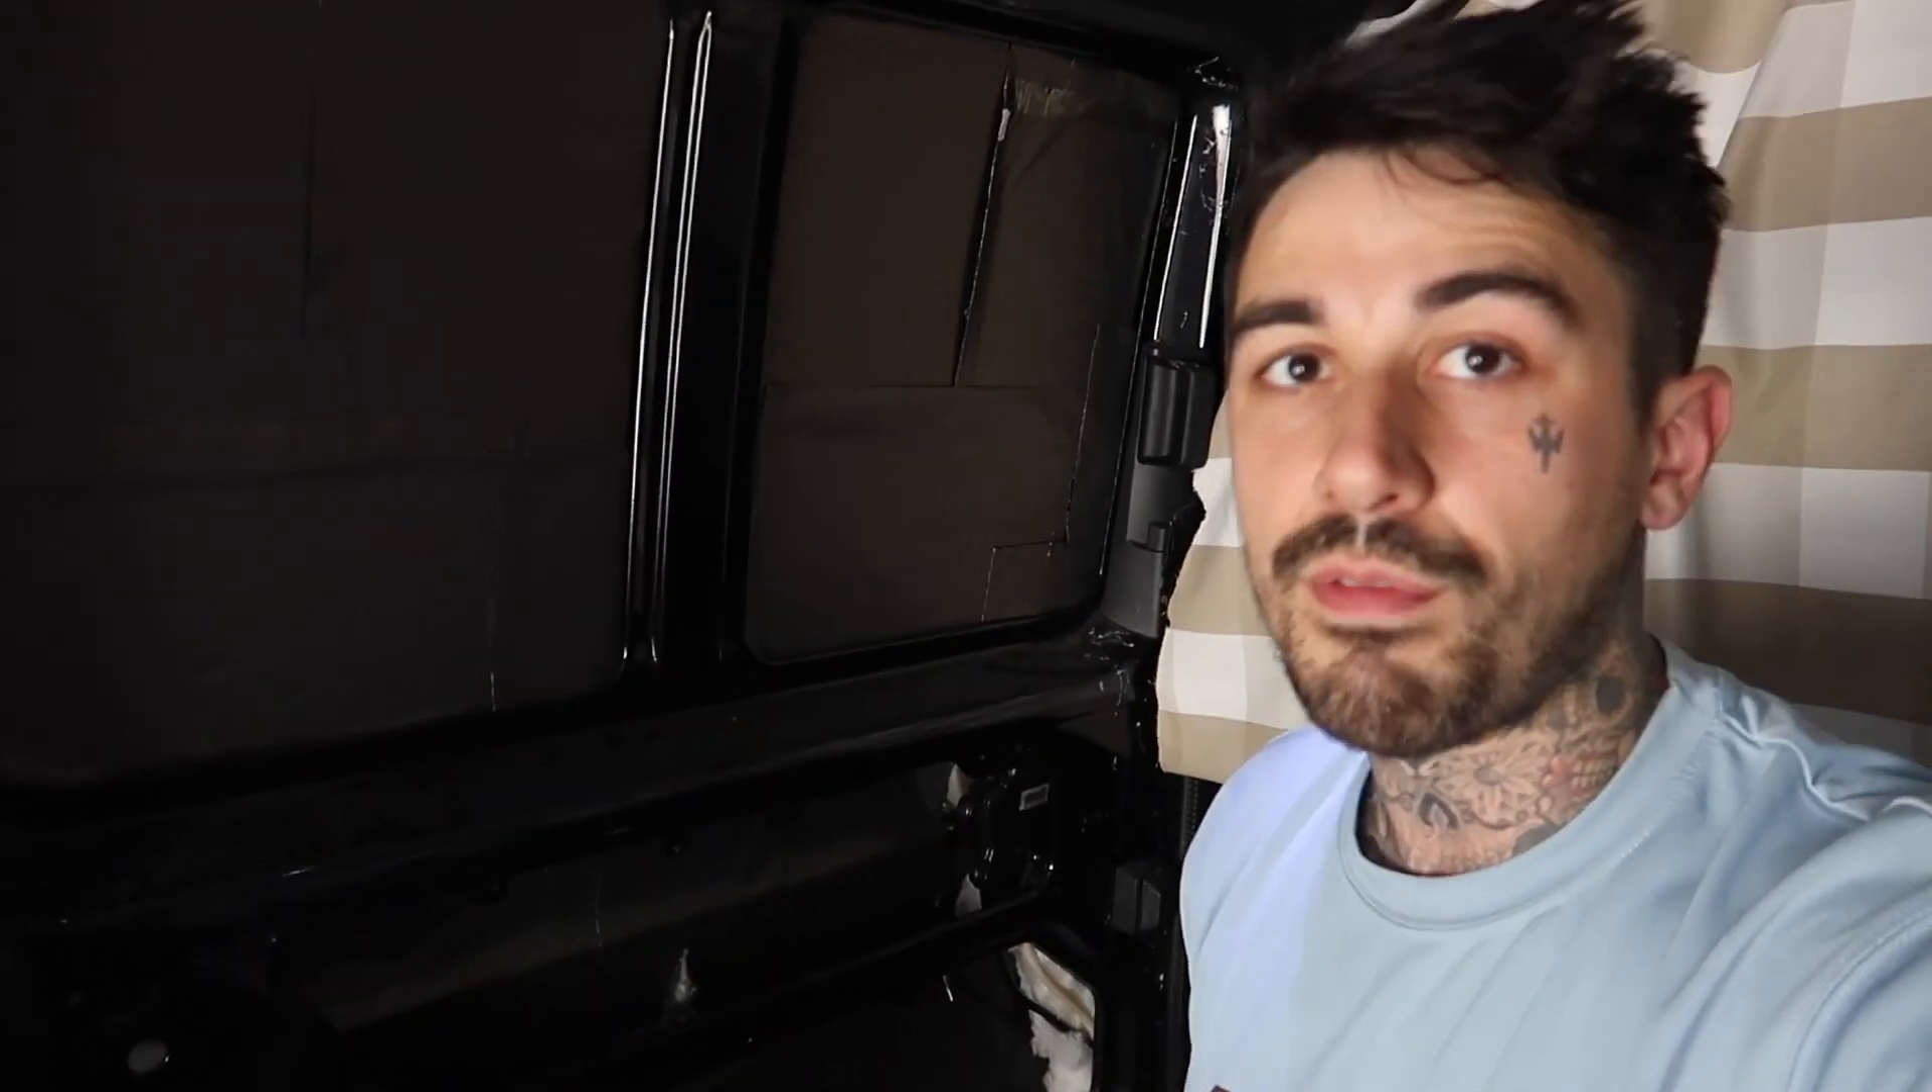I haven't committed and put the actual carpeted panel back up on the sliding door yet.